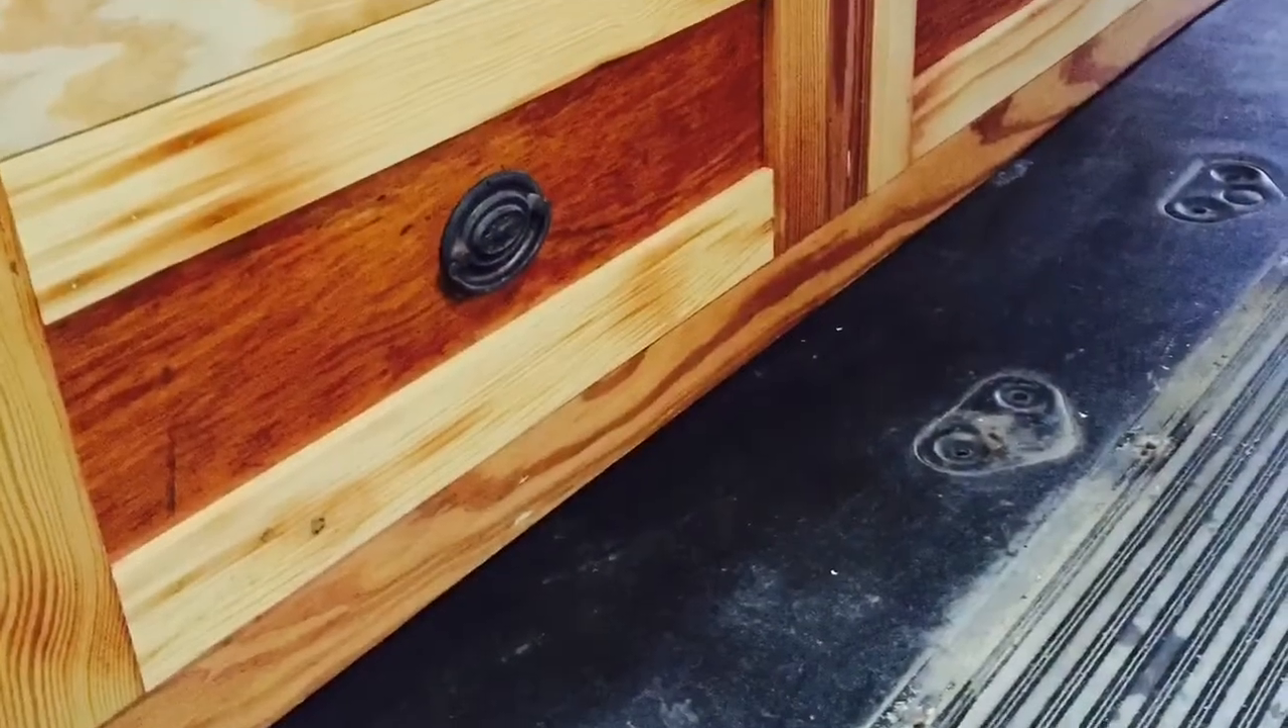Here you can see I have the hardware installed on the drawers under the bunk bed.